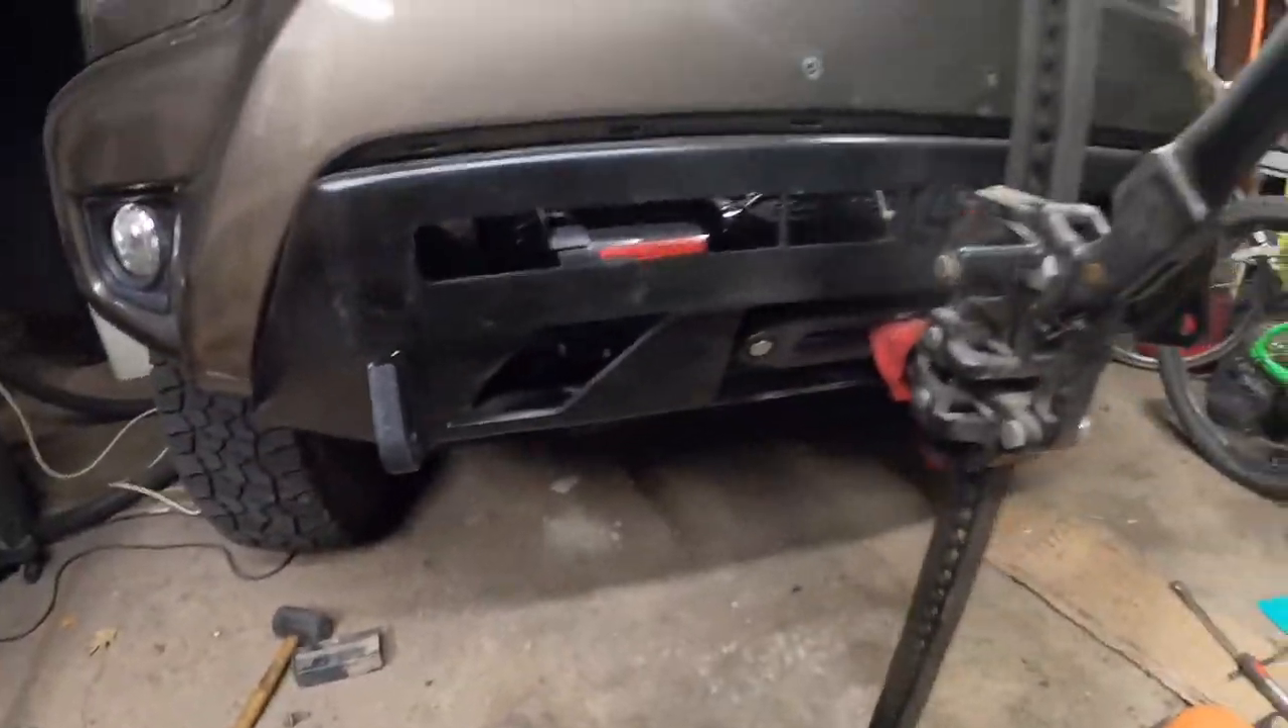Okay so i got the bumper in place.